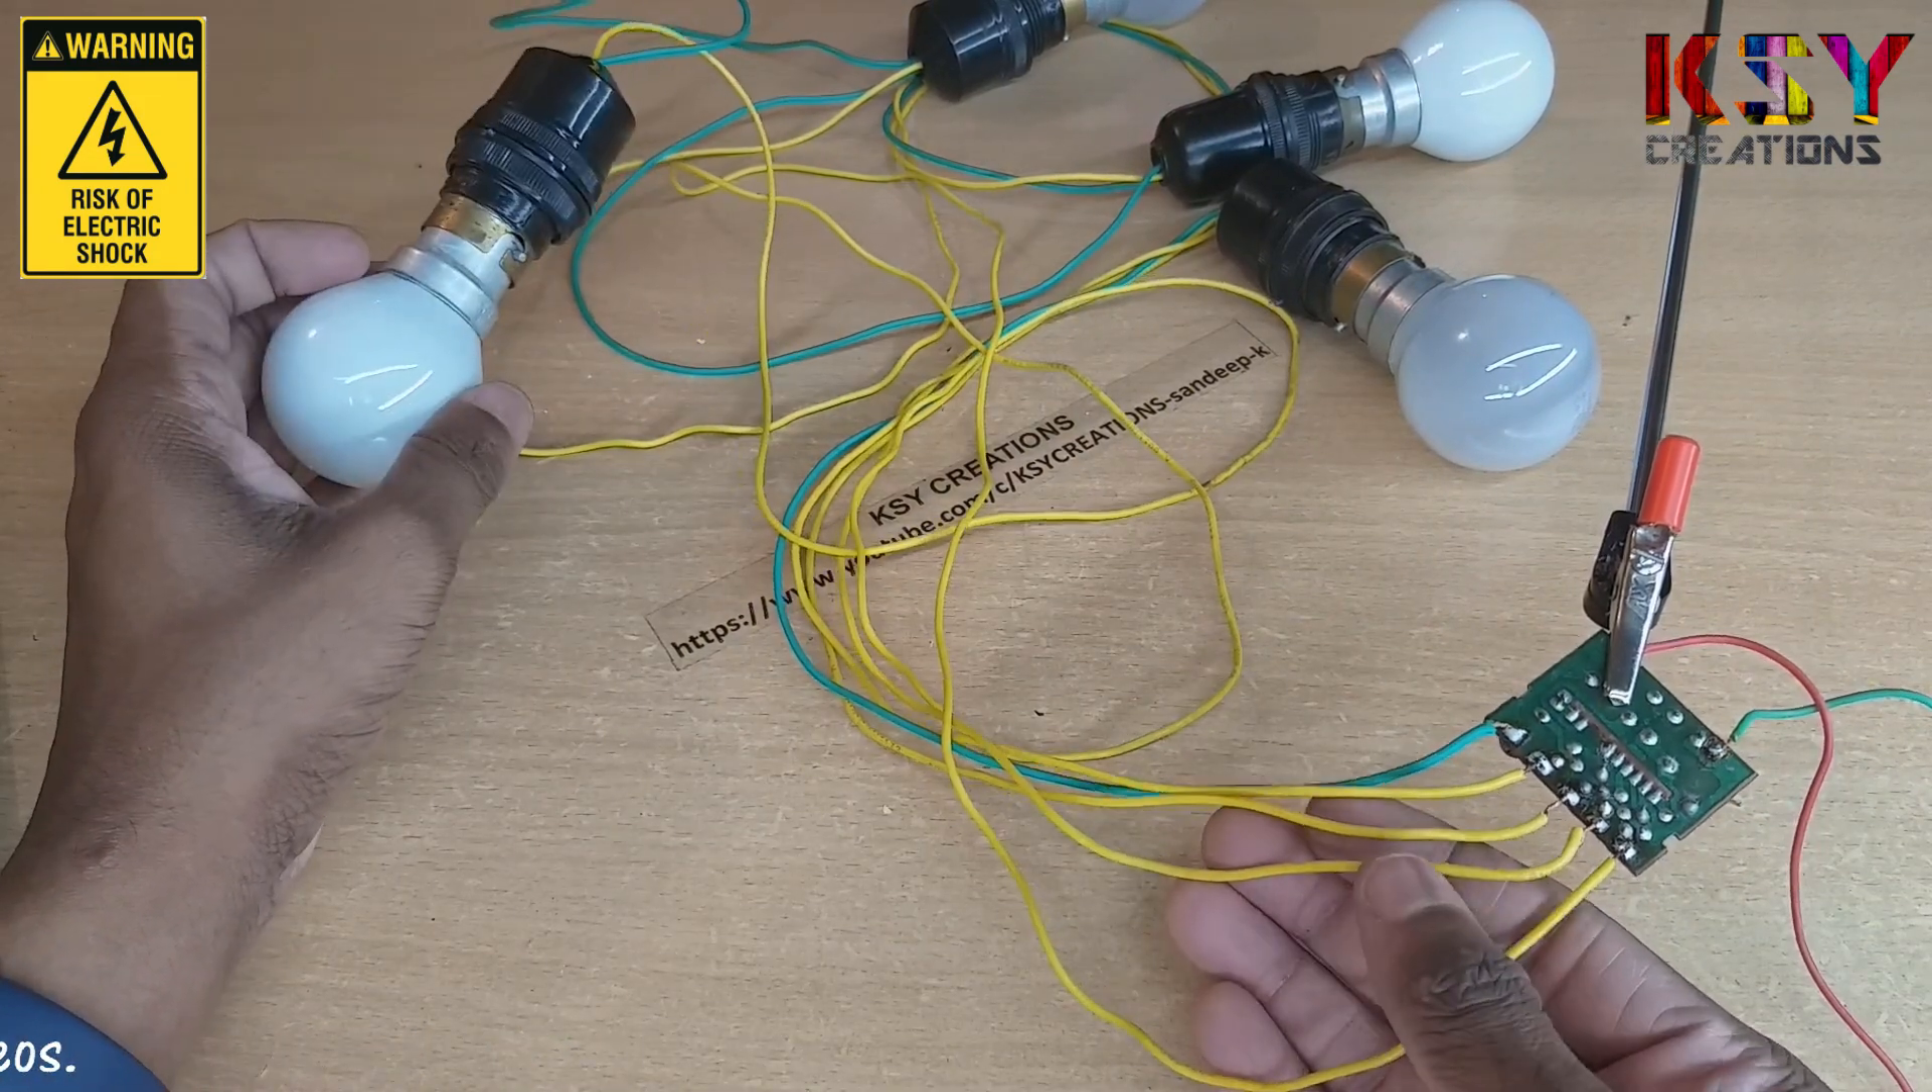Now you can see all these lights are connected to this controller.